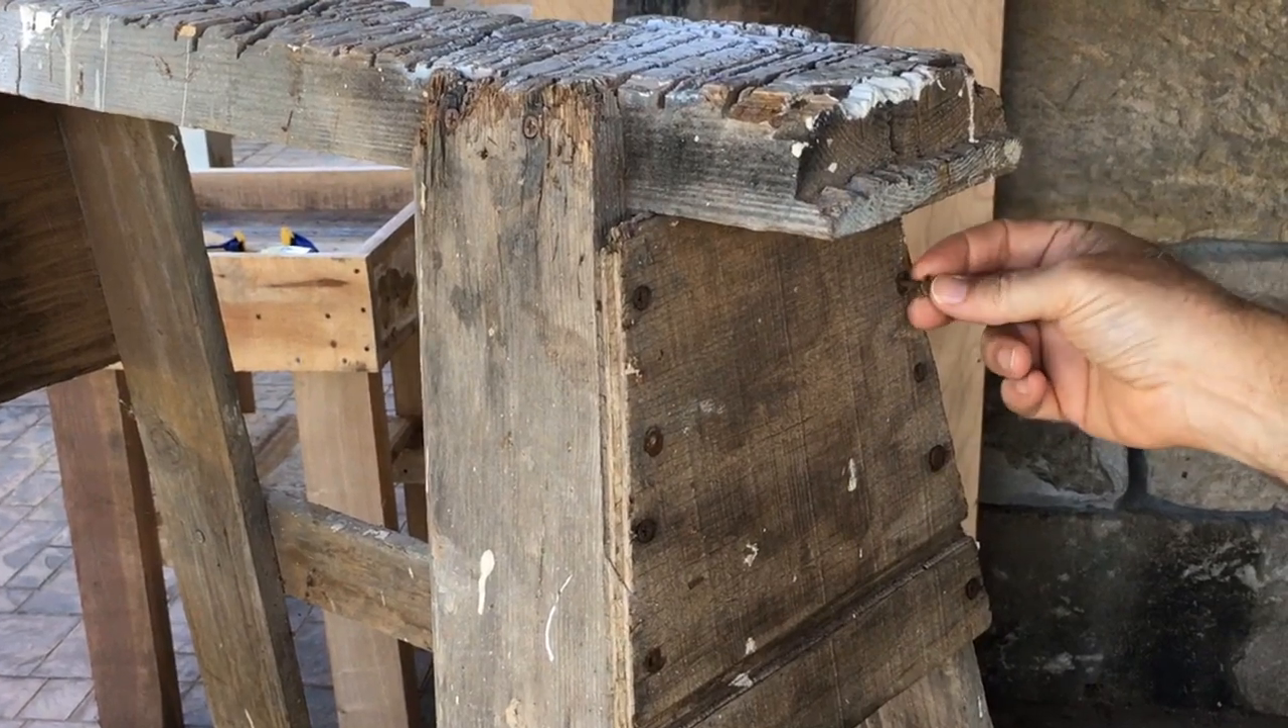This nail is sticking out about an inch.